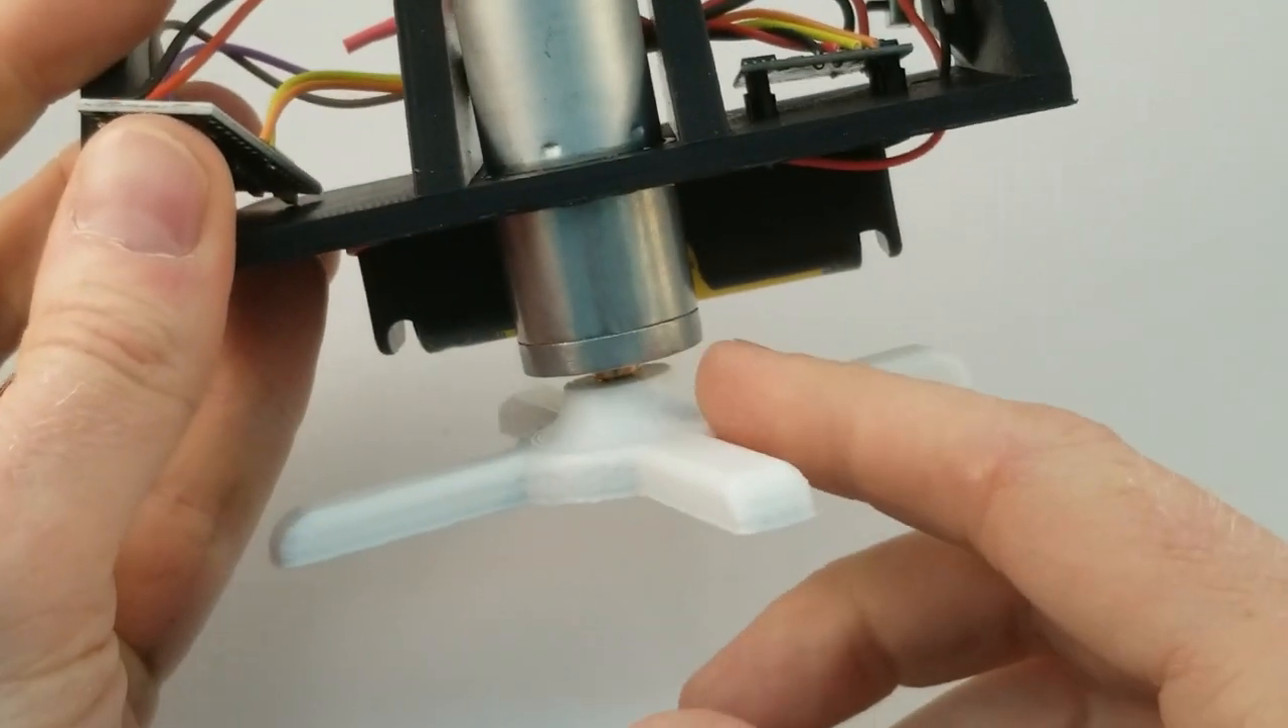I also installed the base onto the bottom of the motor.